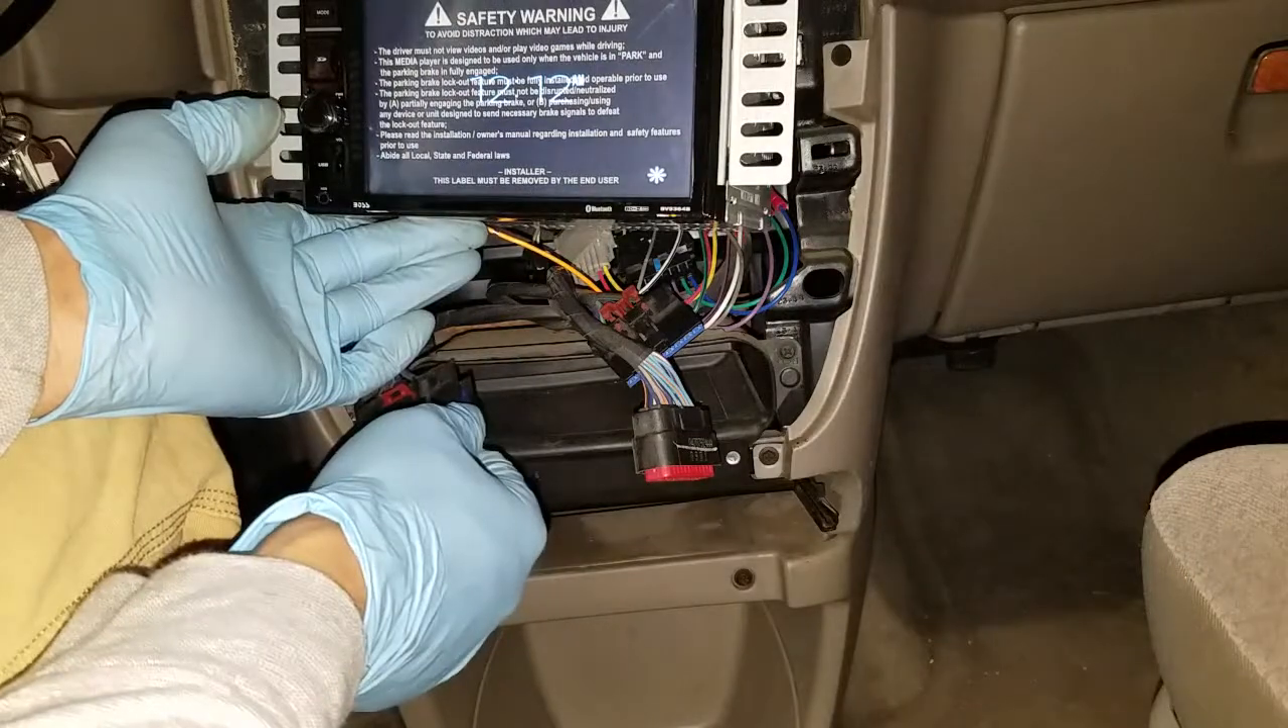Um I haven't taken the label off yet because you know I want to protect the screen.